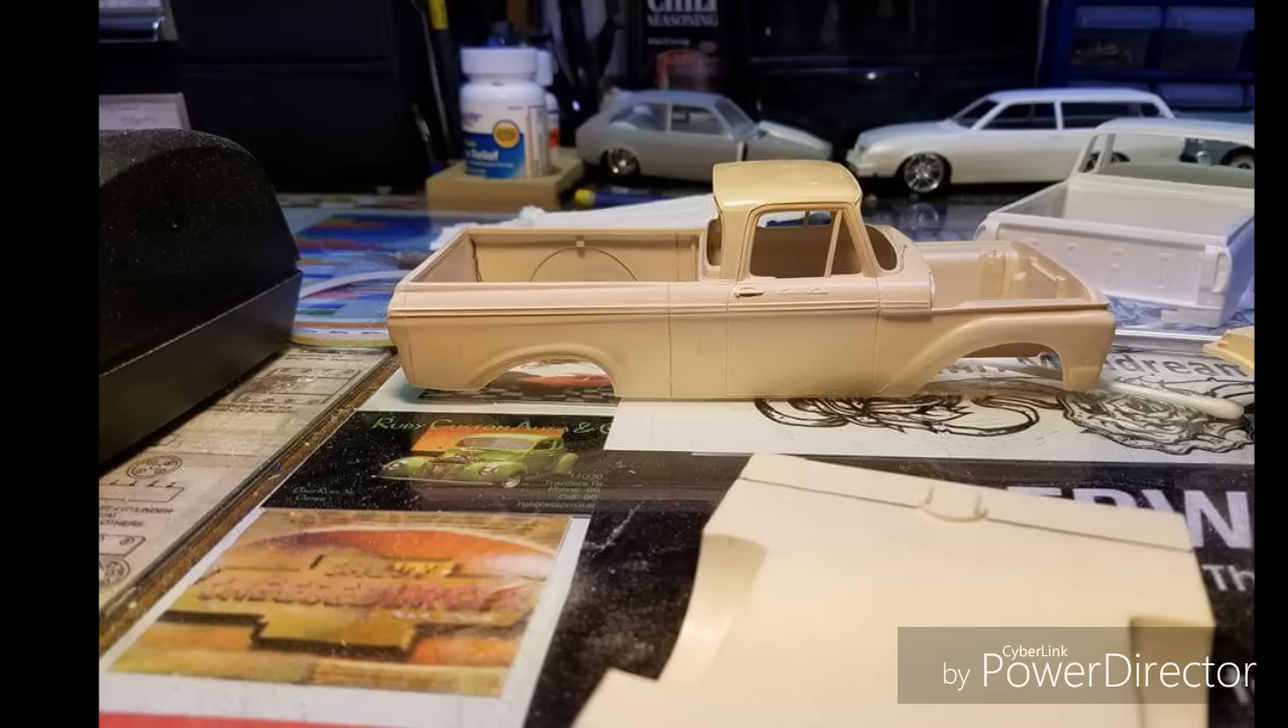And, there's the short bed back together.